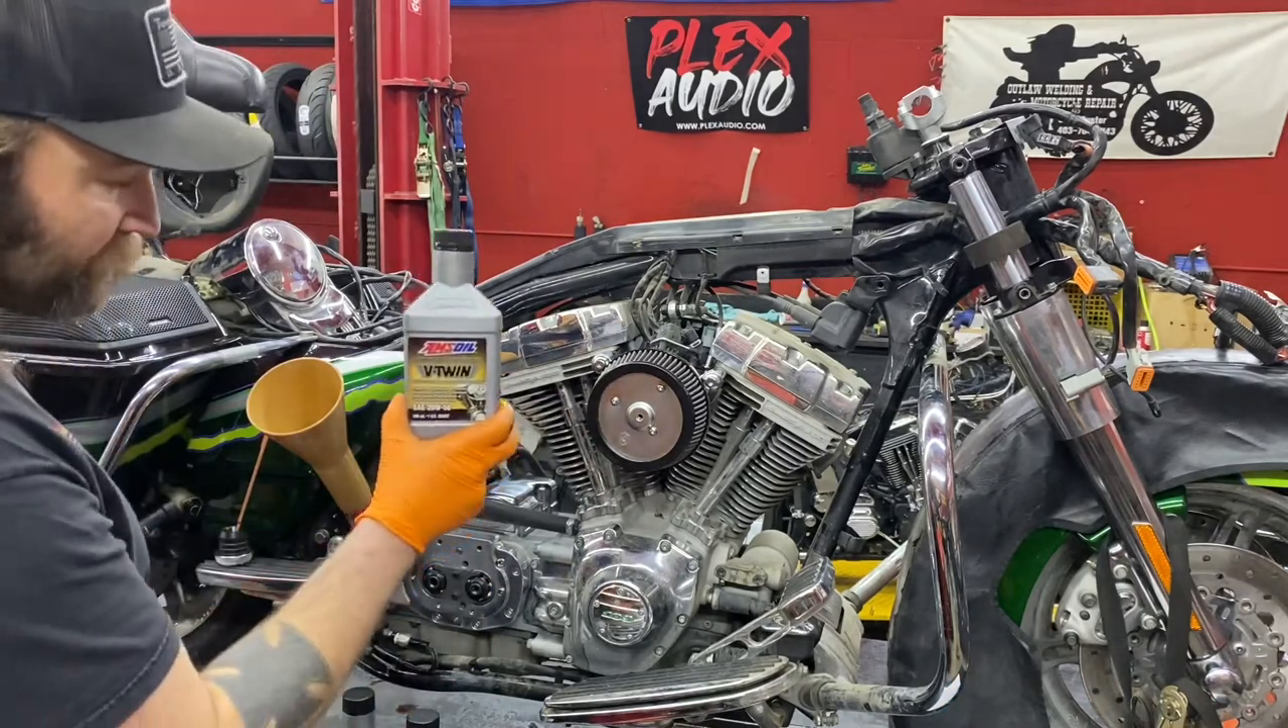We've got our air filter on there.